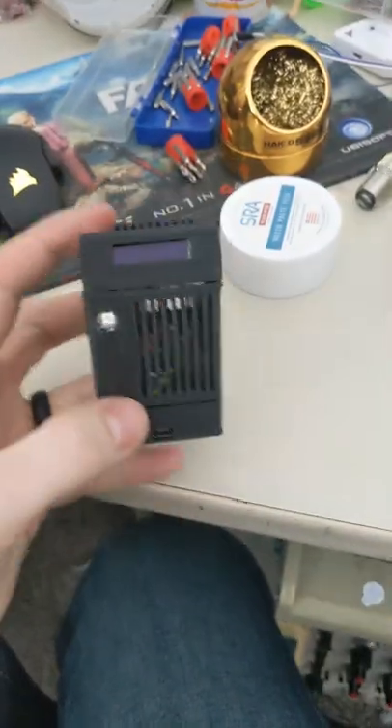Okay we got the OLED mounted and now I've got the indicator LED mounted. Alrighty and here is the finished thing.